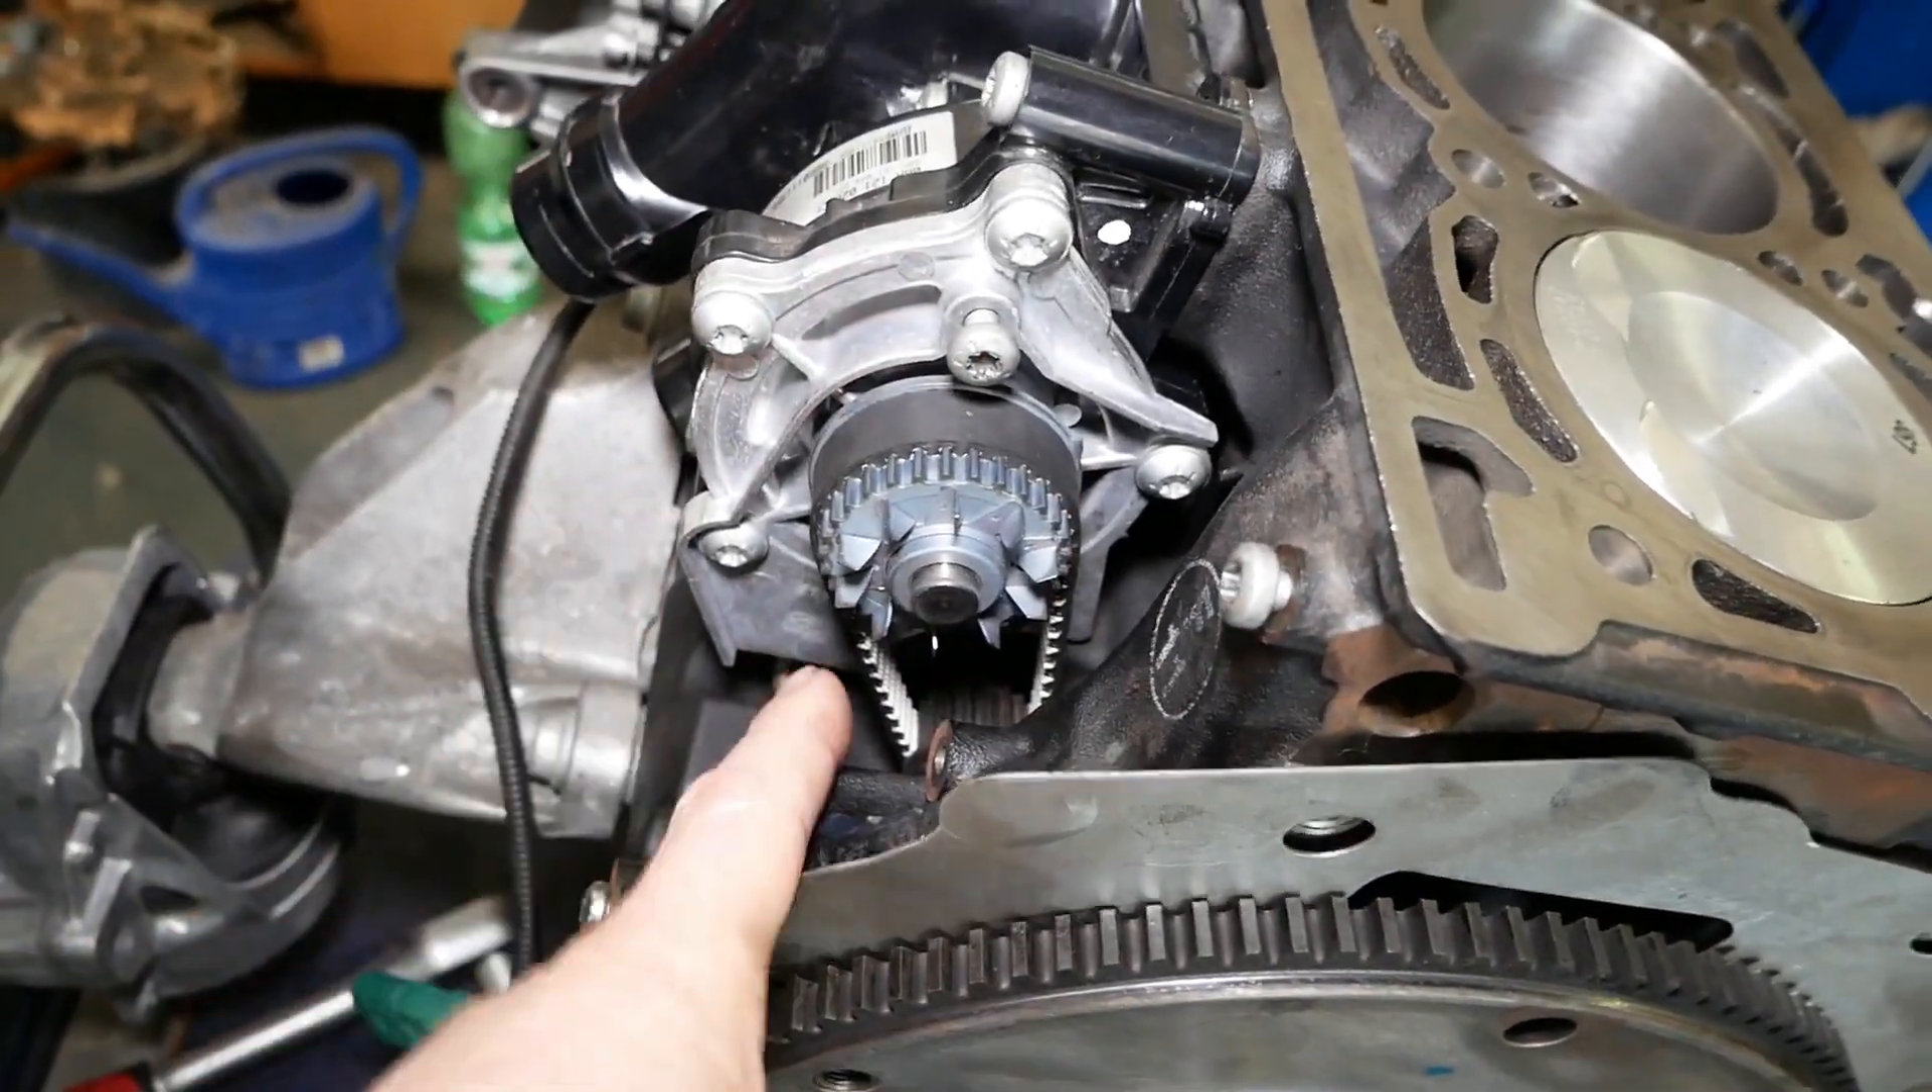Wasserpumpe ist montiert, neue Zahnriemen sieht man hier.